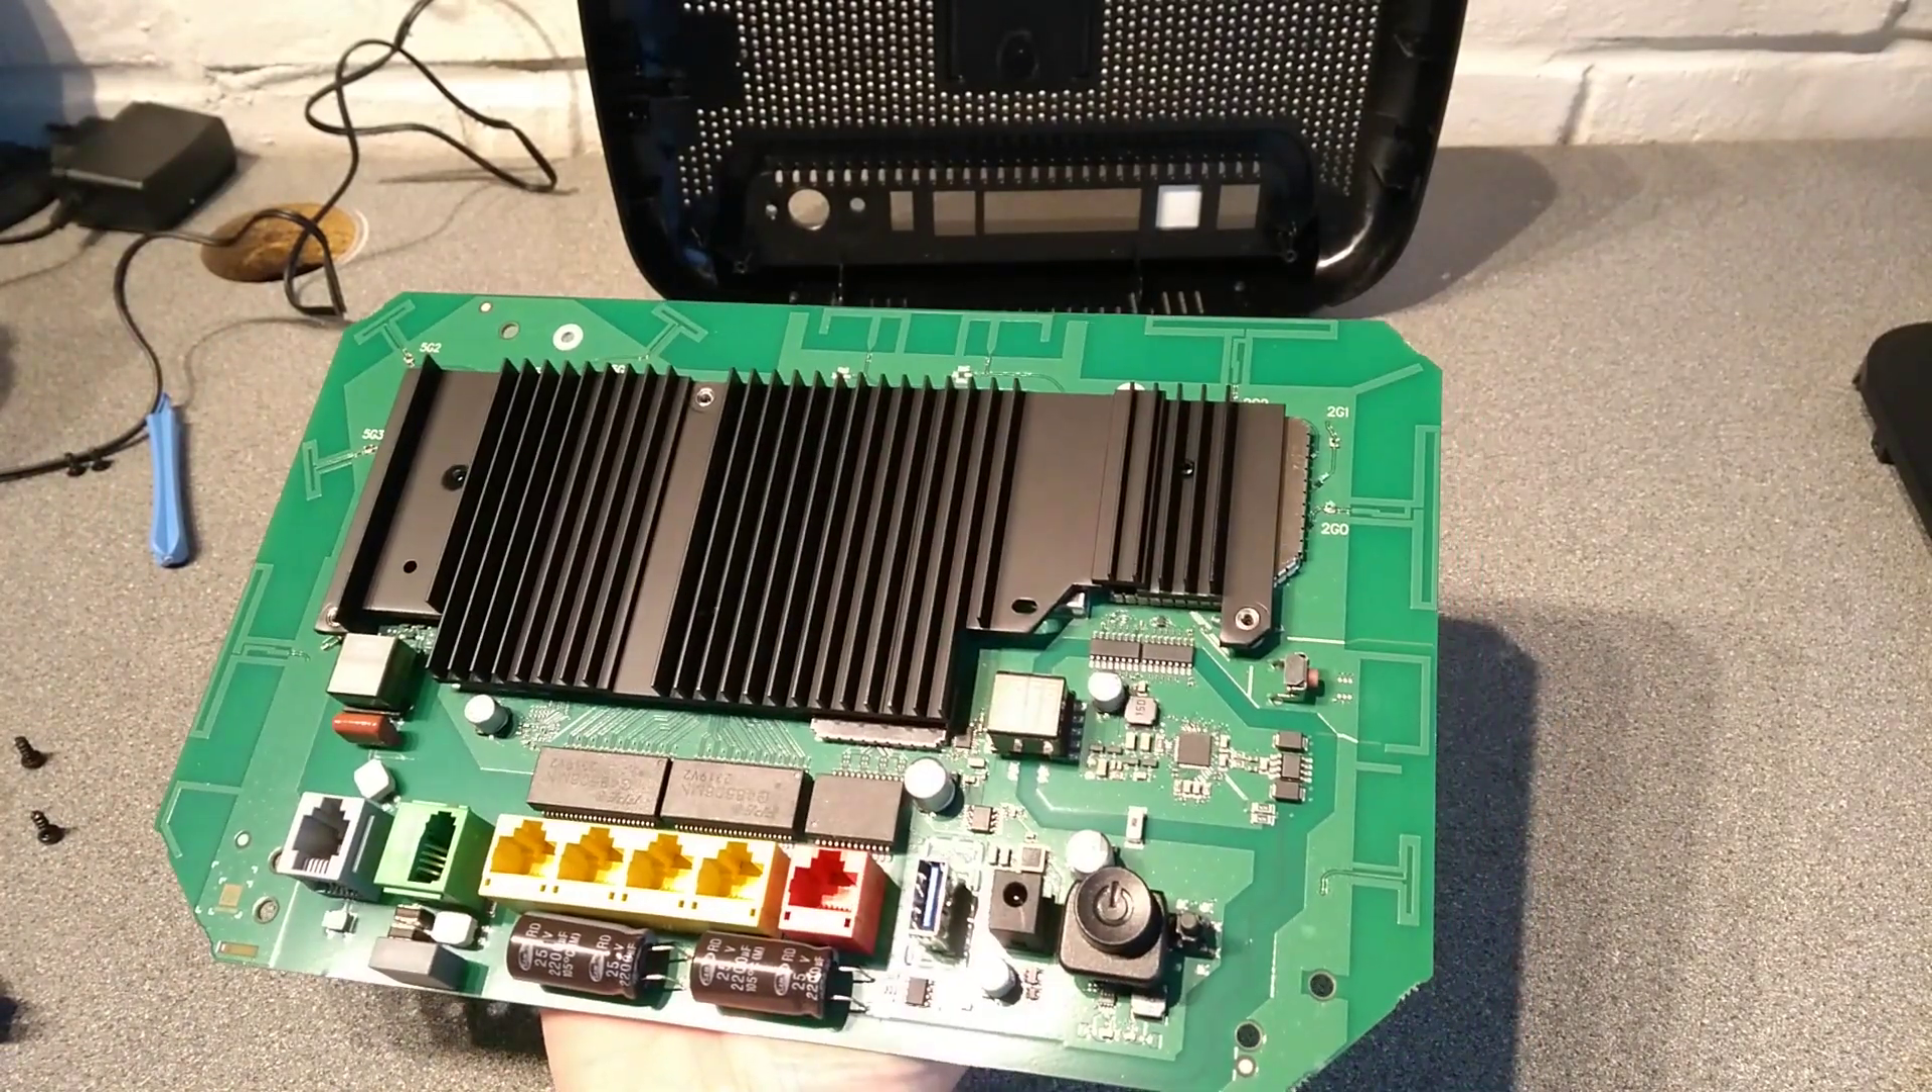And that's the heatsink back on.